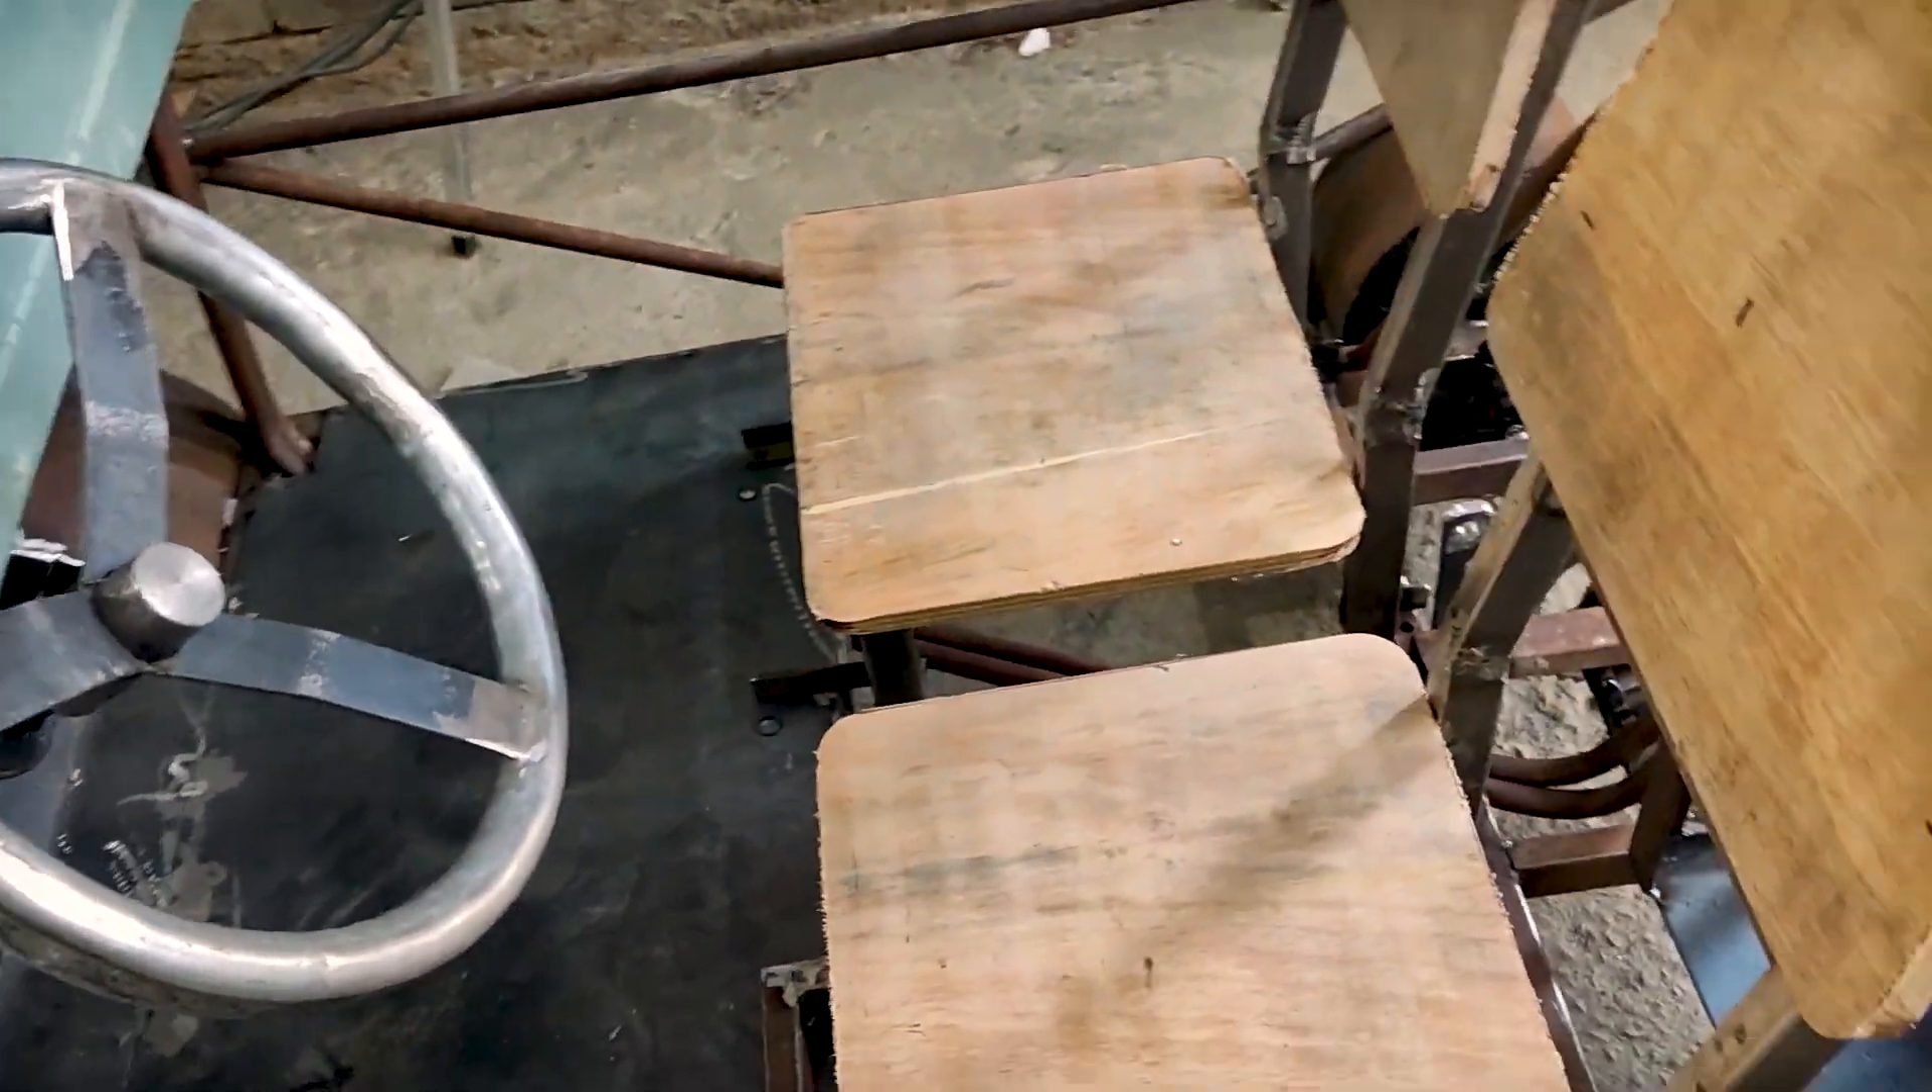O banco está solto ainda Tem que forrar esse banco ainda, colocar um estofado nele.